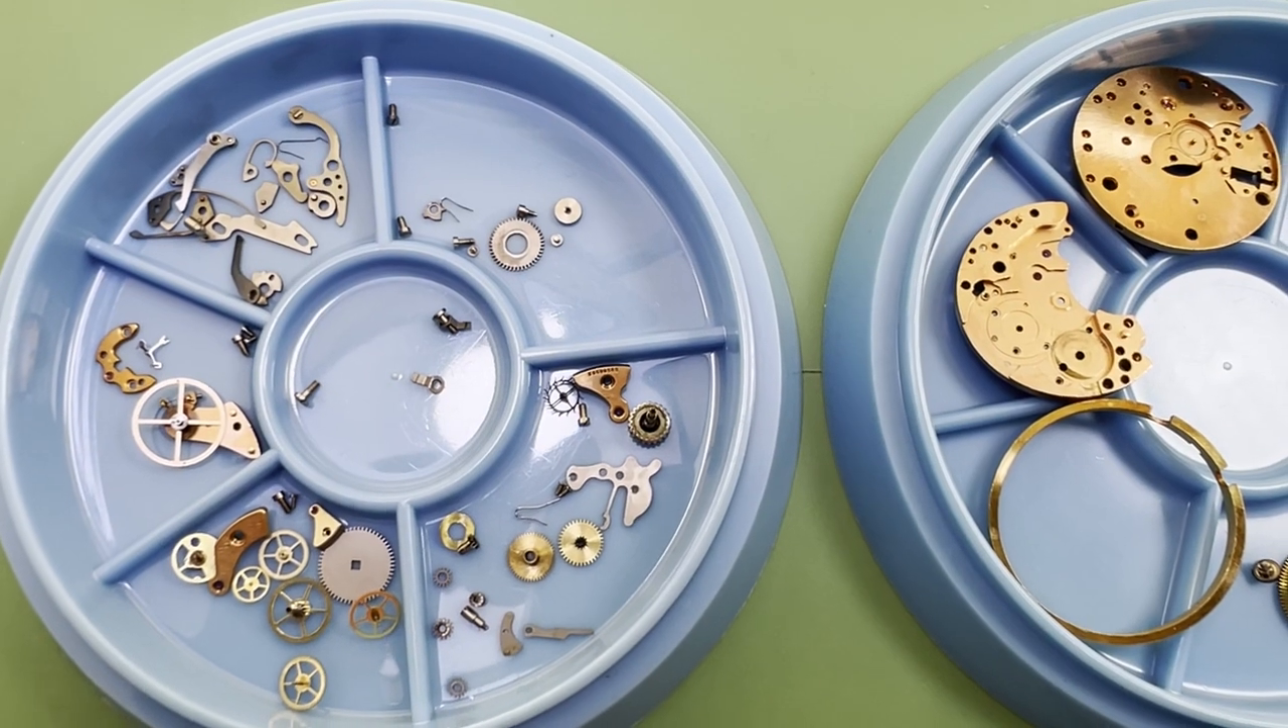There we go, the whole movement fully taken apart.